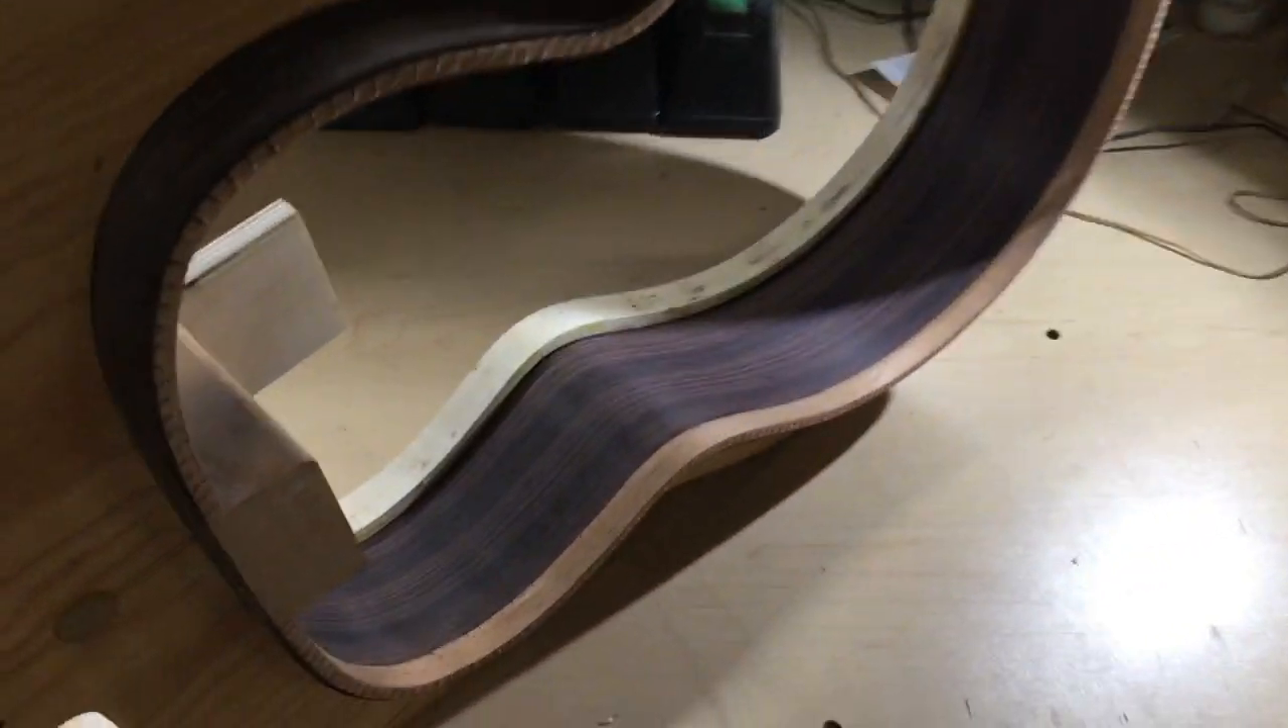Here is the rim for the Rosewood OM. And I've got the liners in.